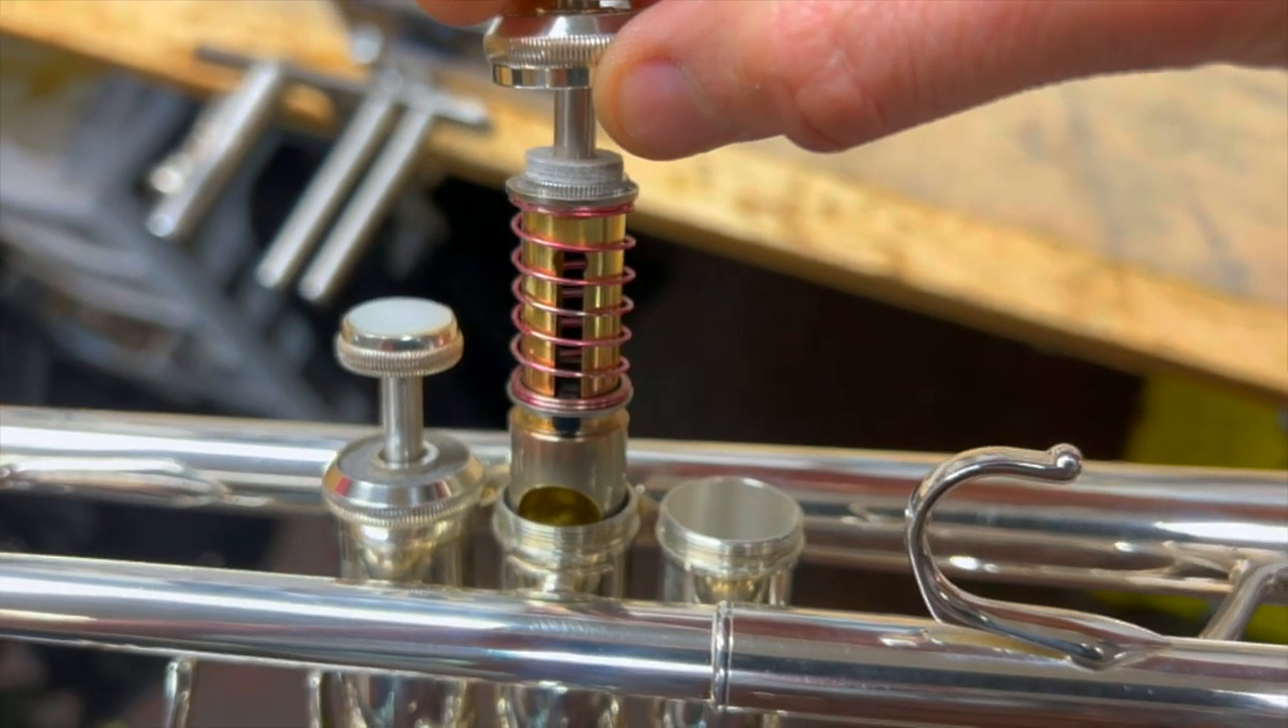The spring is on the outside now.